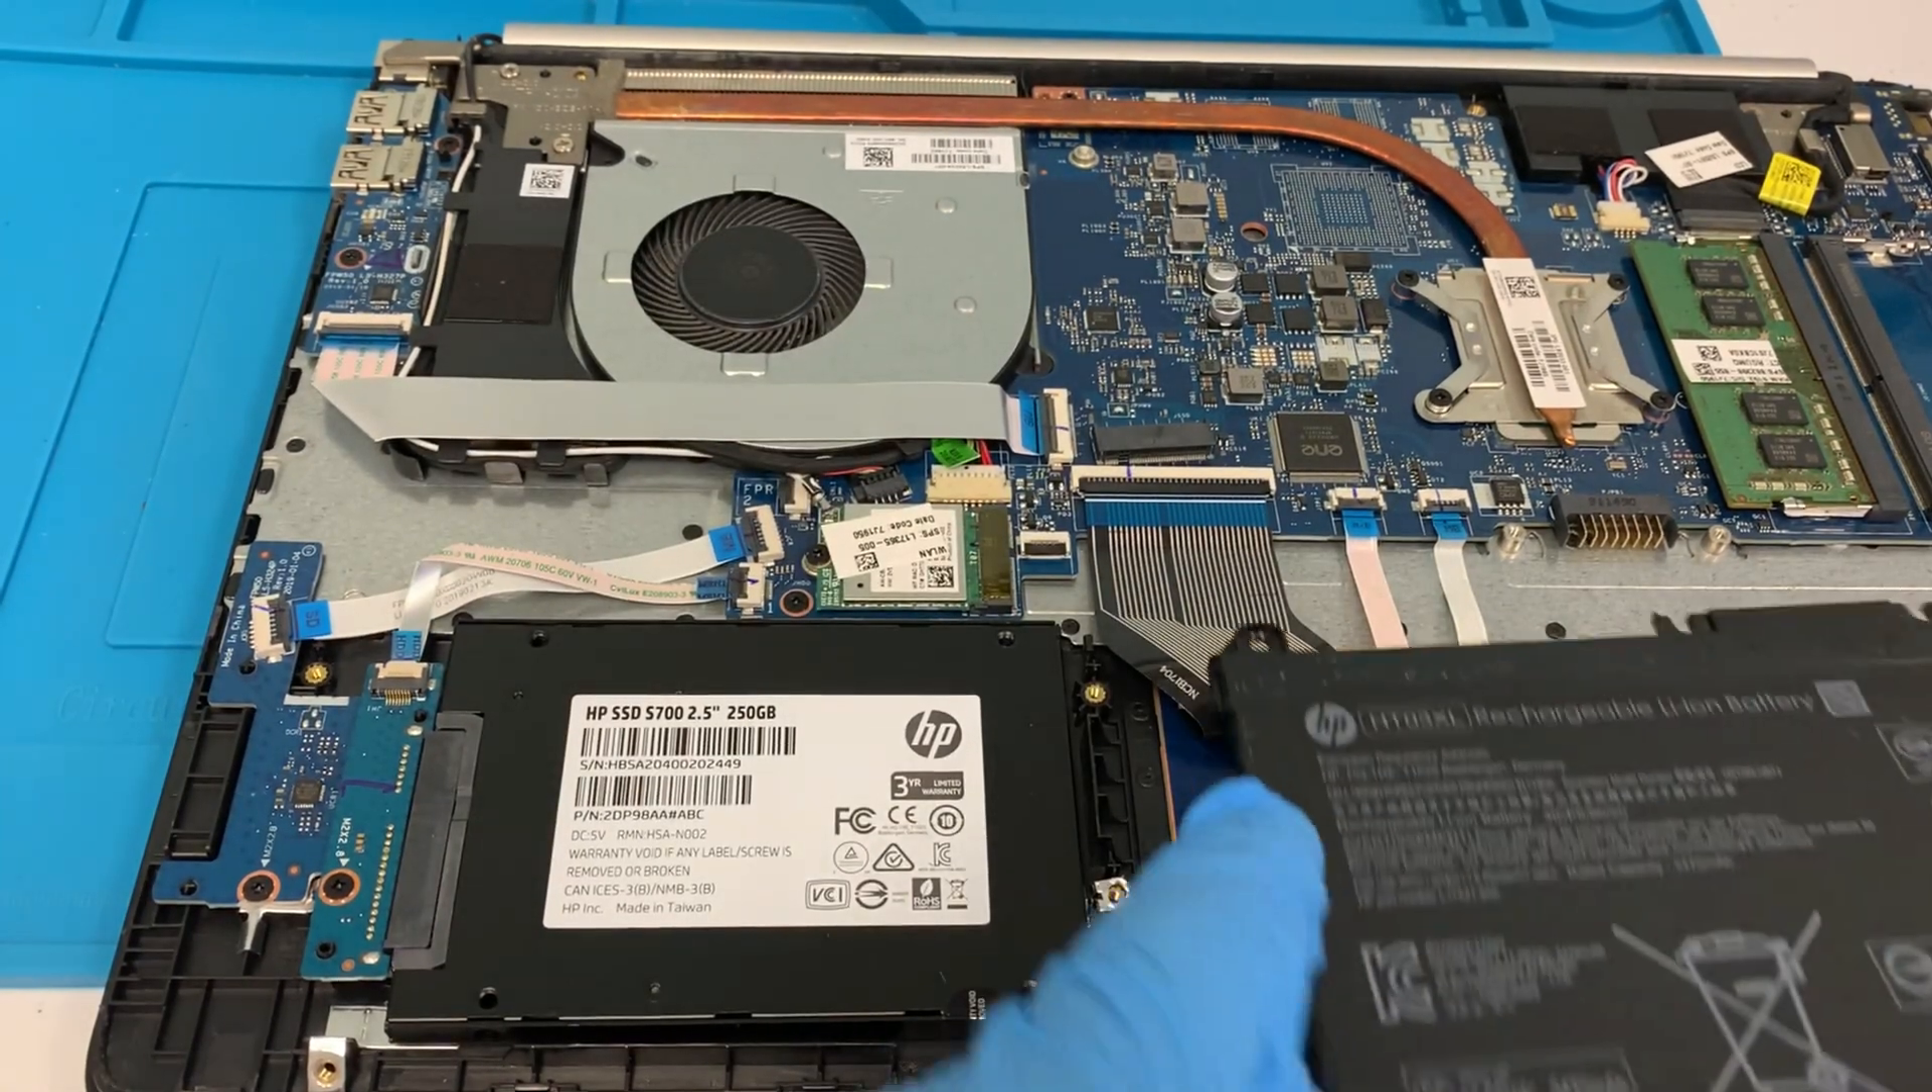The new ssd is in there and obviously there will not be an operating system on here.